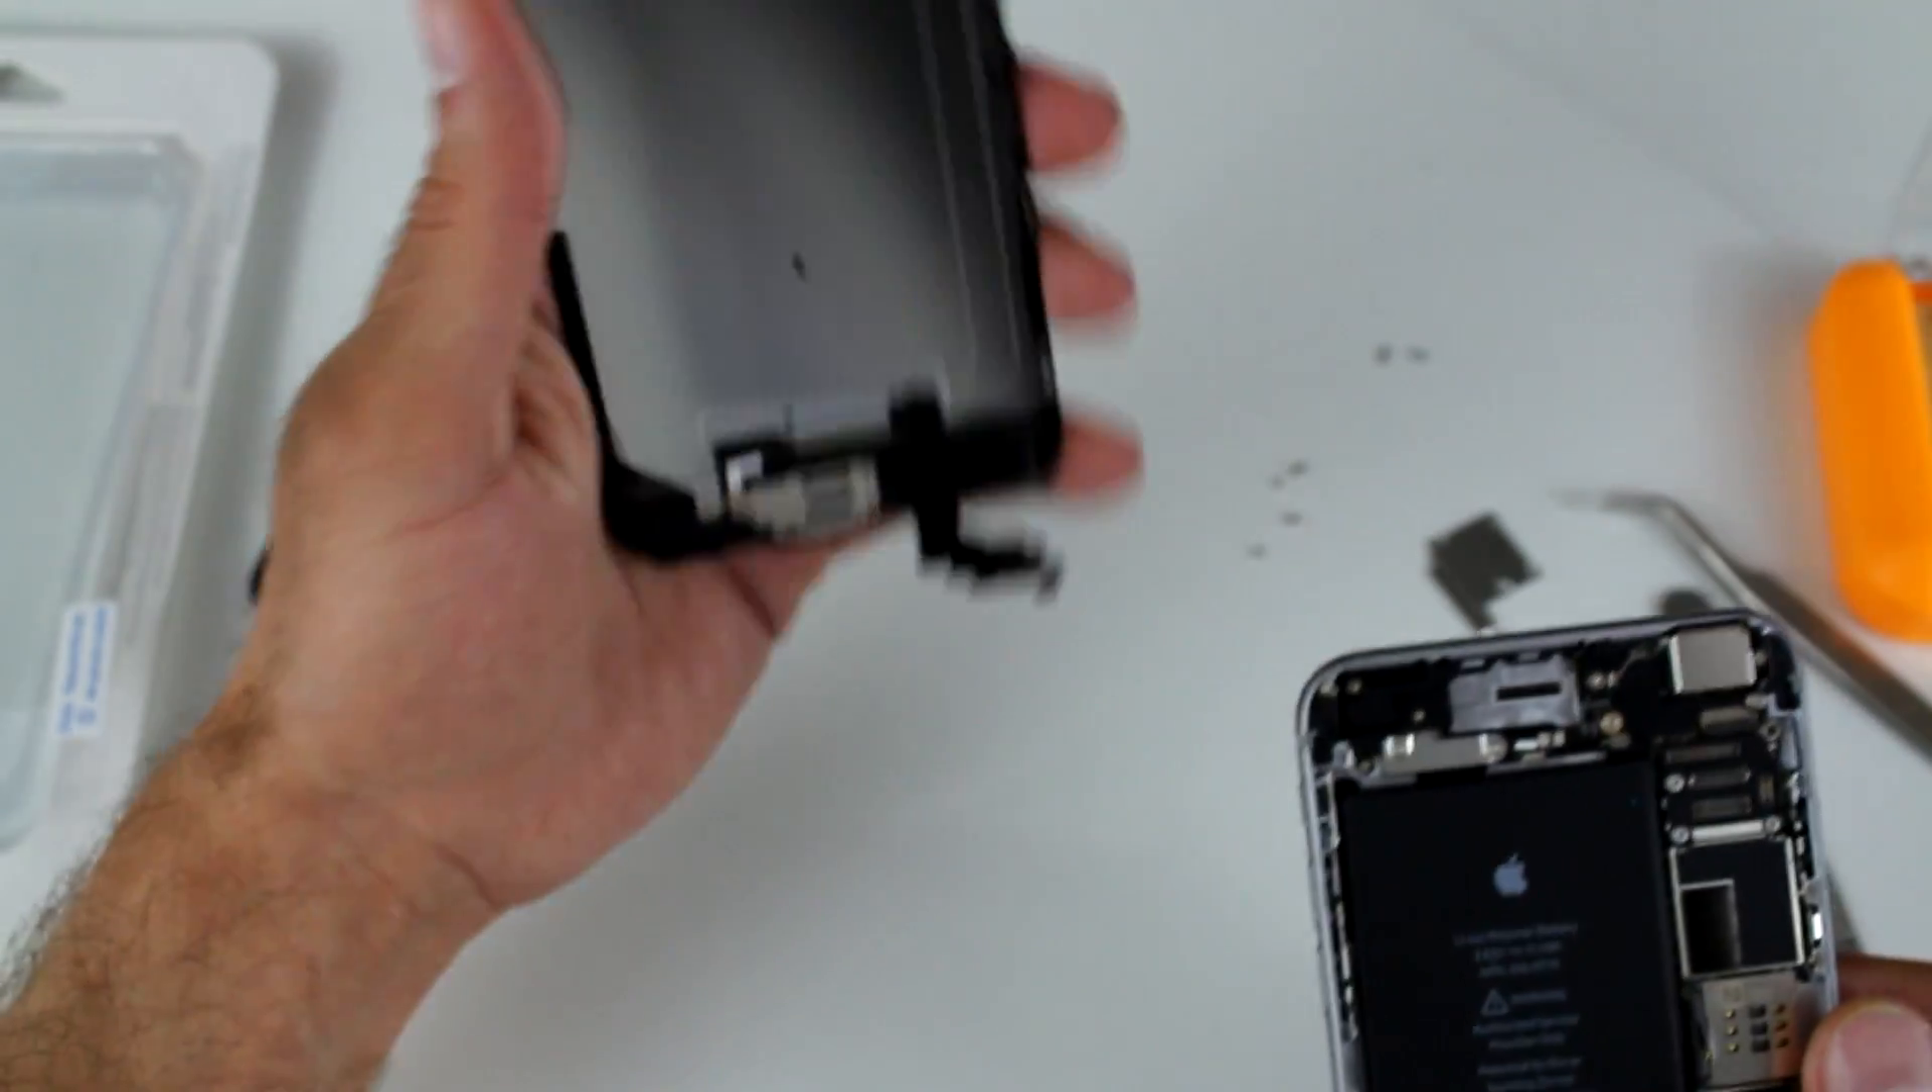And that's it. Your old screen is out.